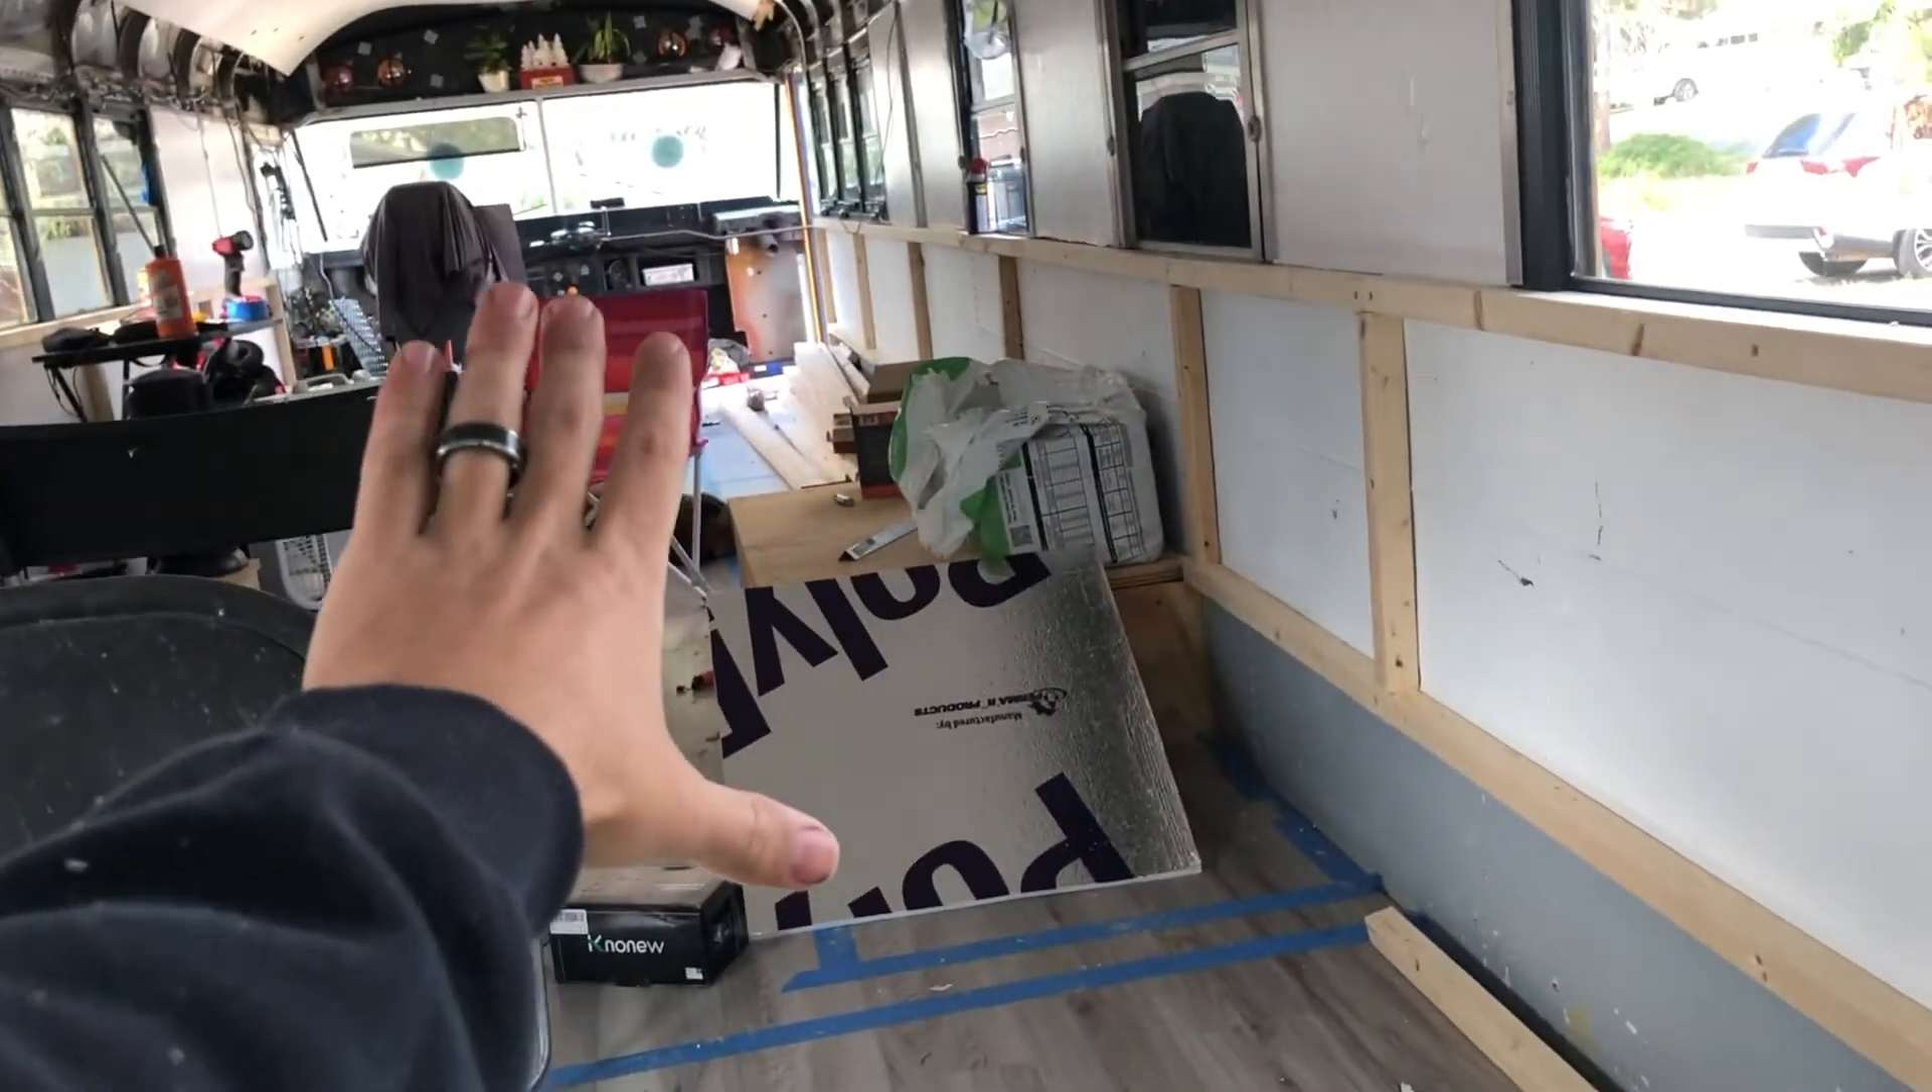All the beams are done the whole lower wall structure is done.